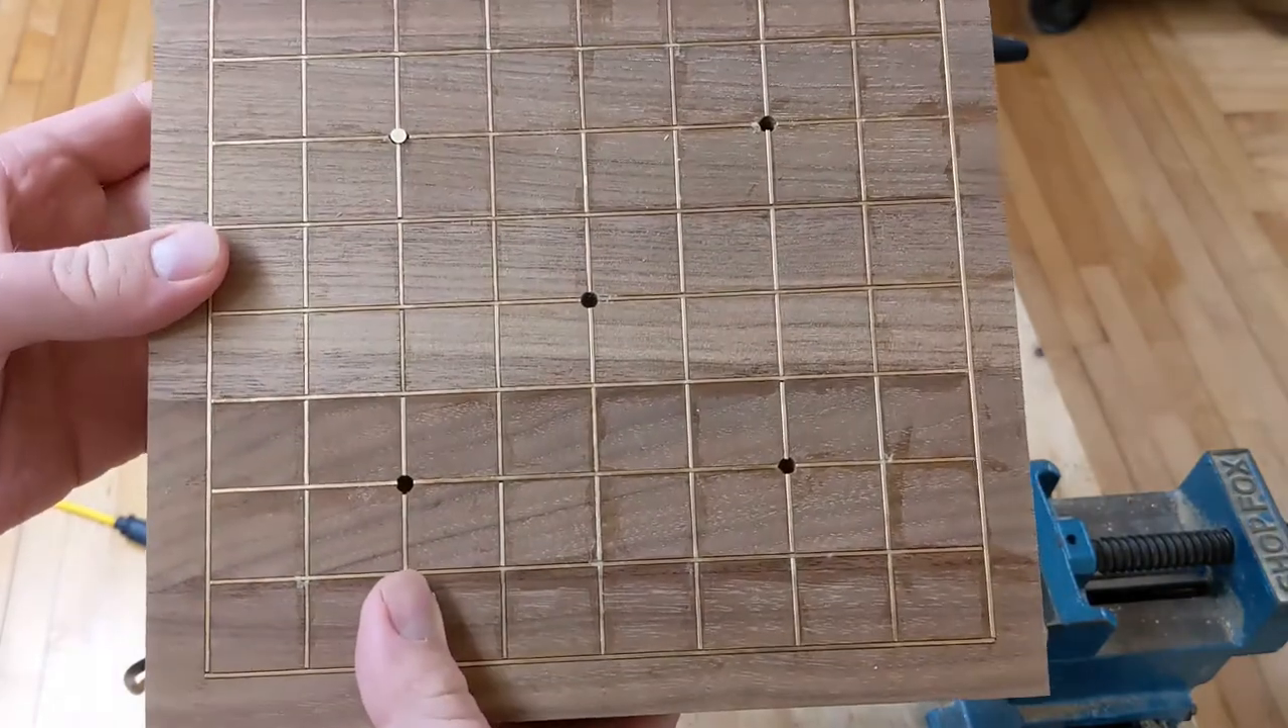So I'm at the point of adding the star points to the go board, and I got the wires inlaid here.